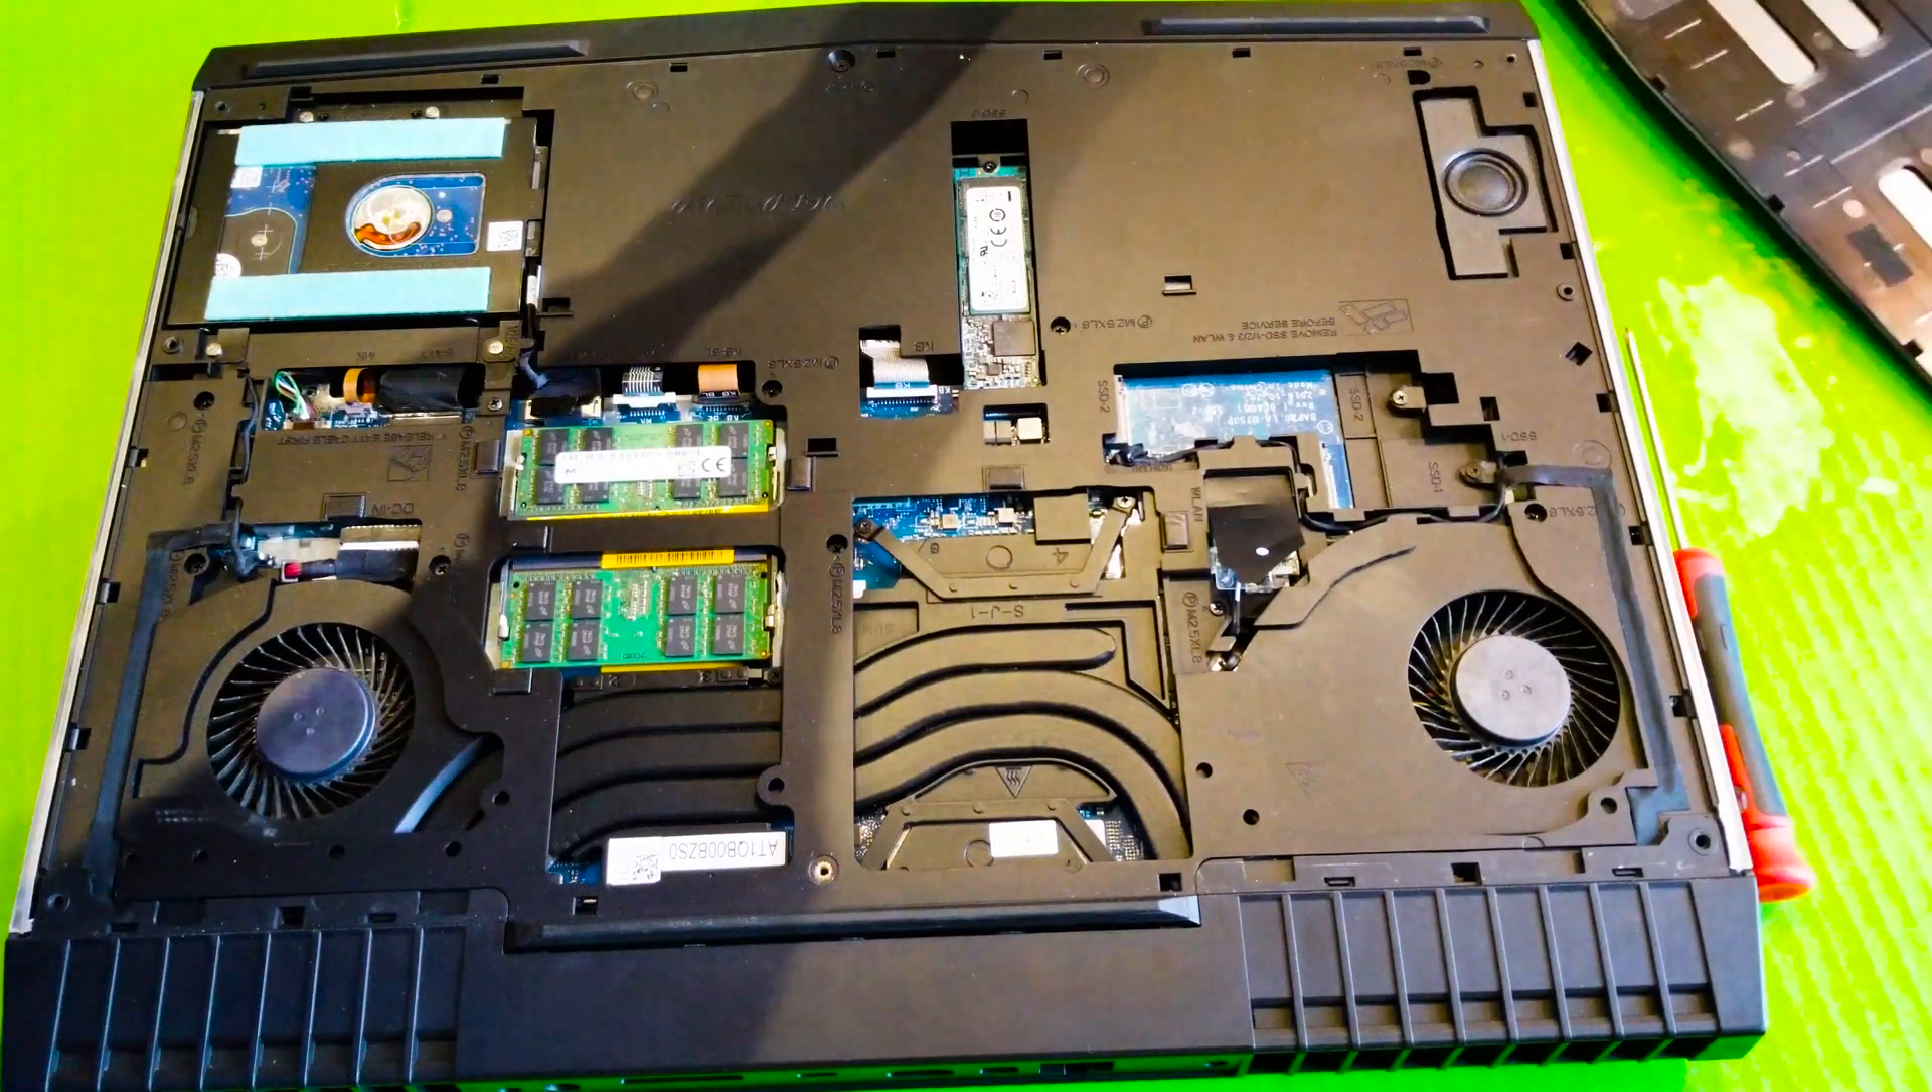All right so the back panel is off.